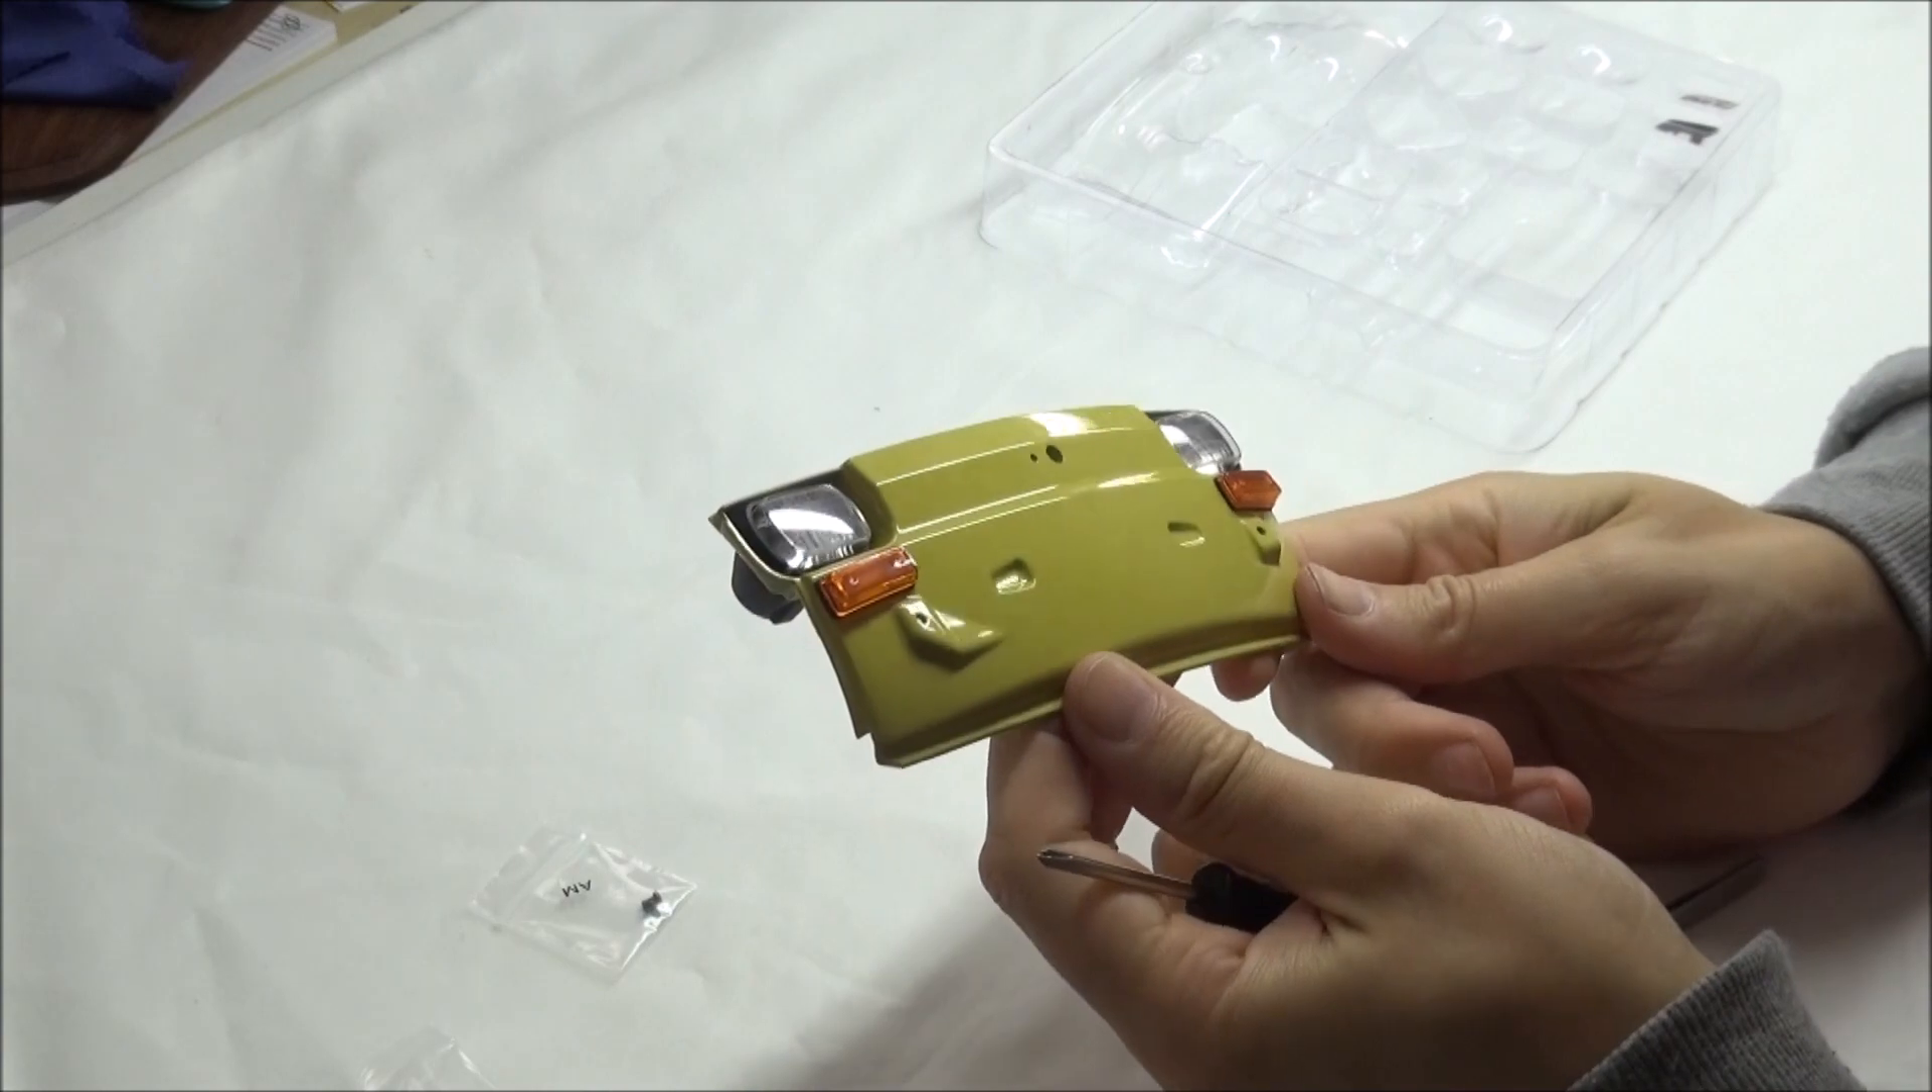So, dann haben wir jetzt auch die zwei Blinker jetzt hier dran.